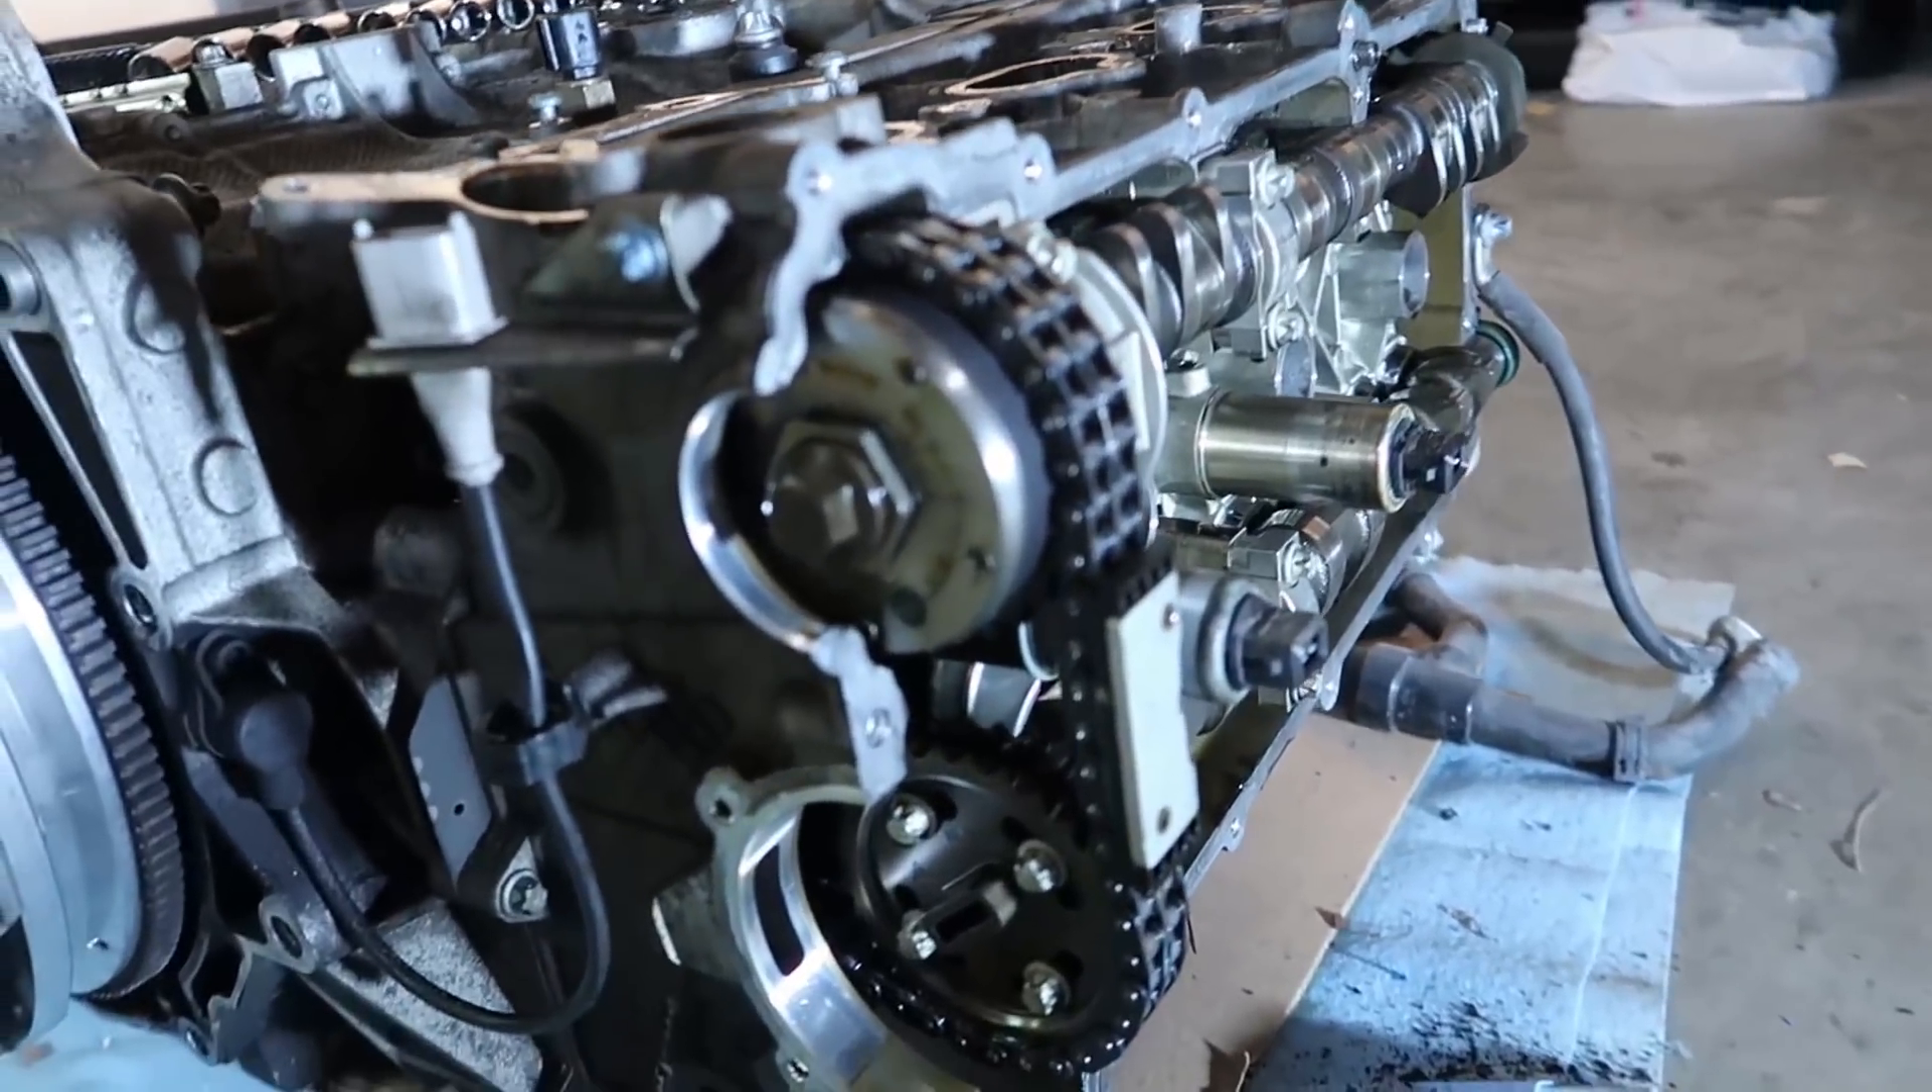We had the valve cover off of one side of the engine. And that's still where we're at.